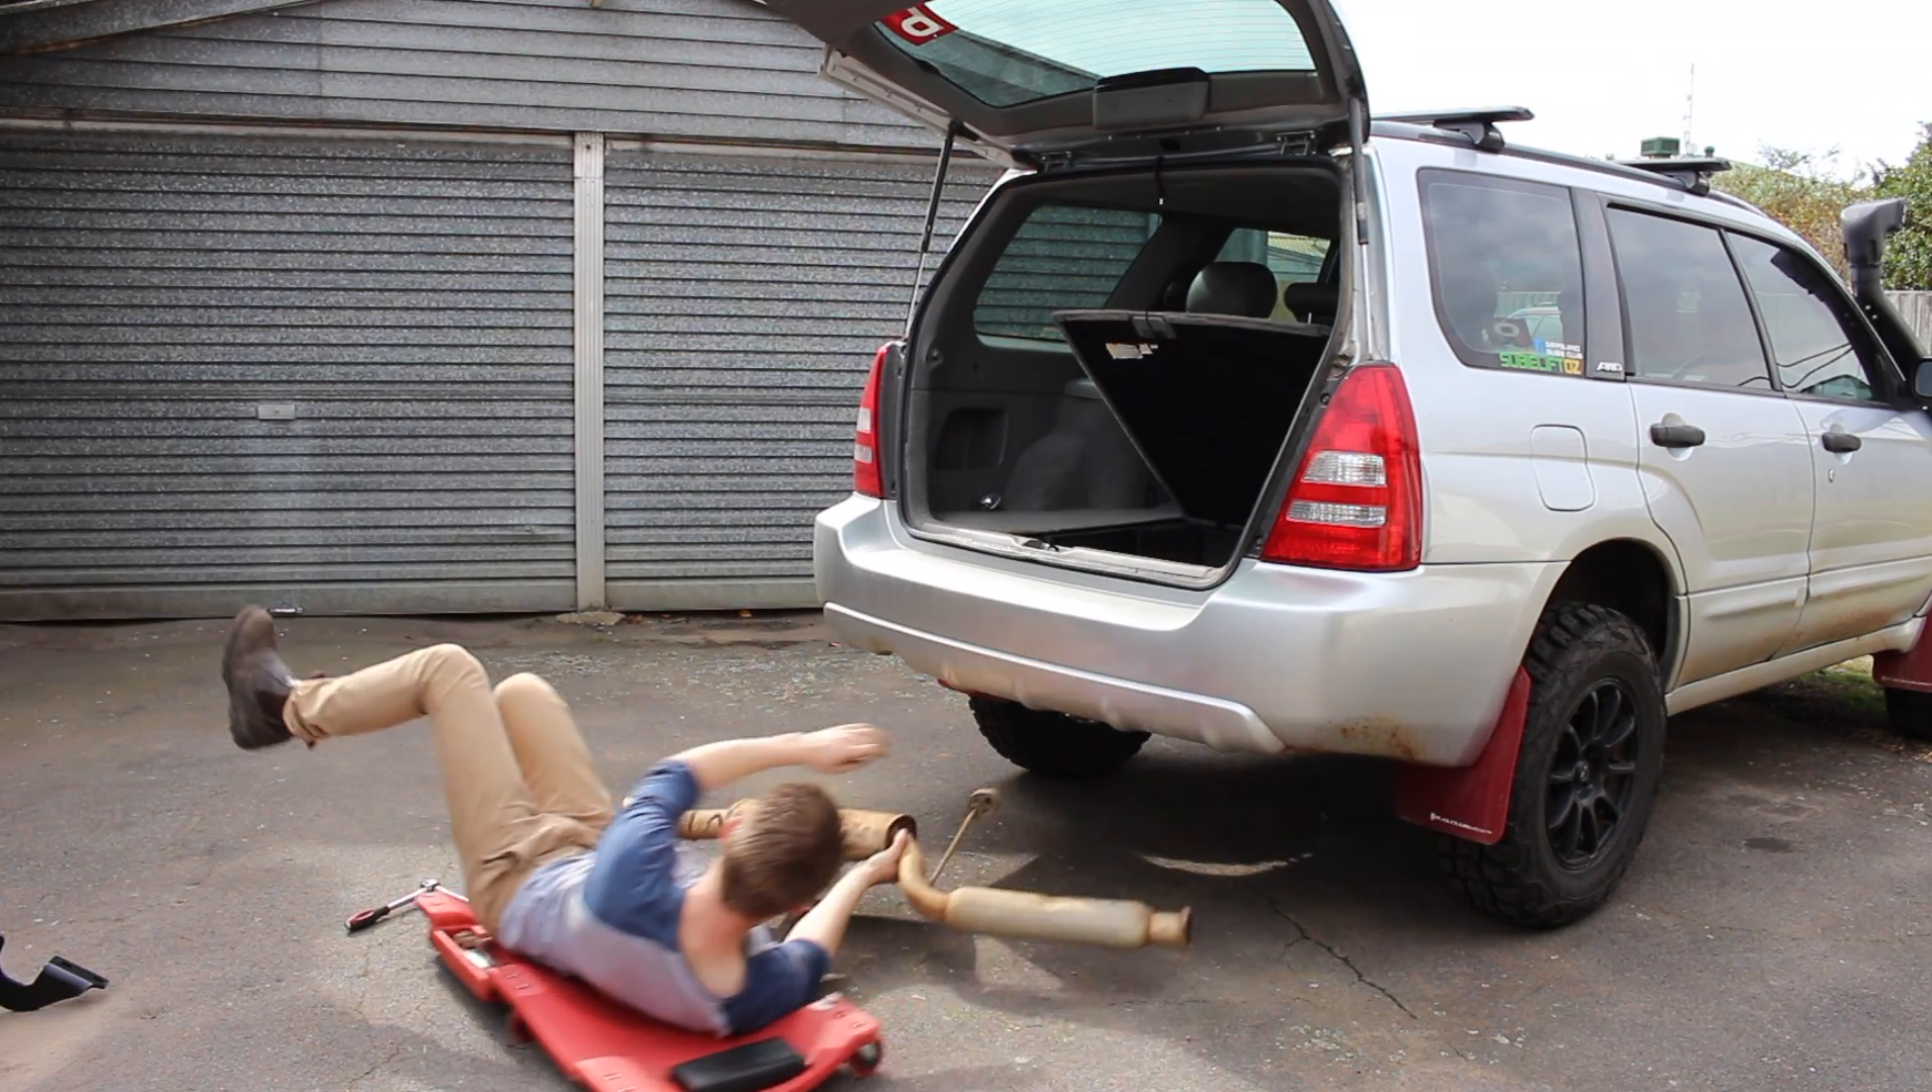I also removed the exhaust from the axle back for ease of access.